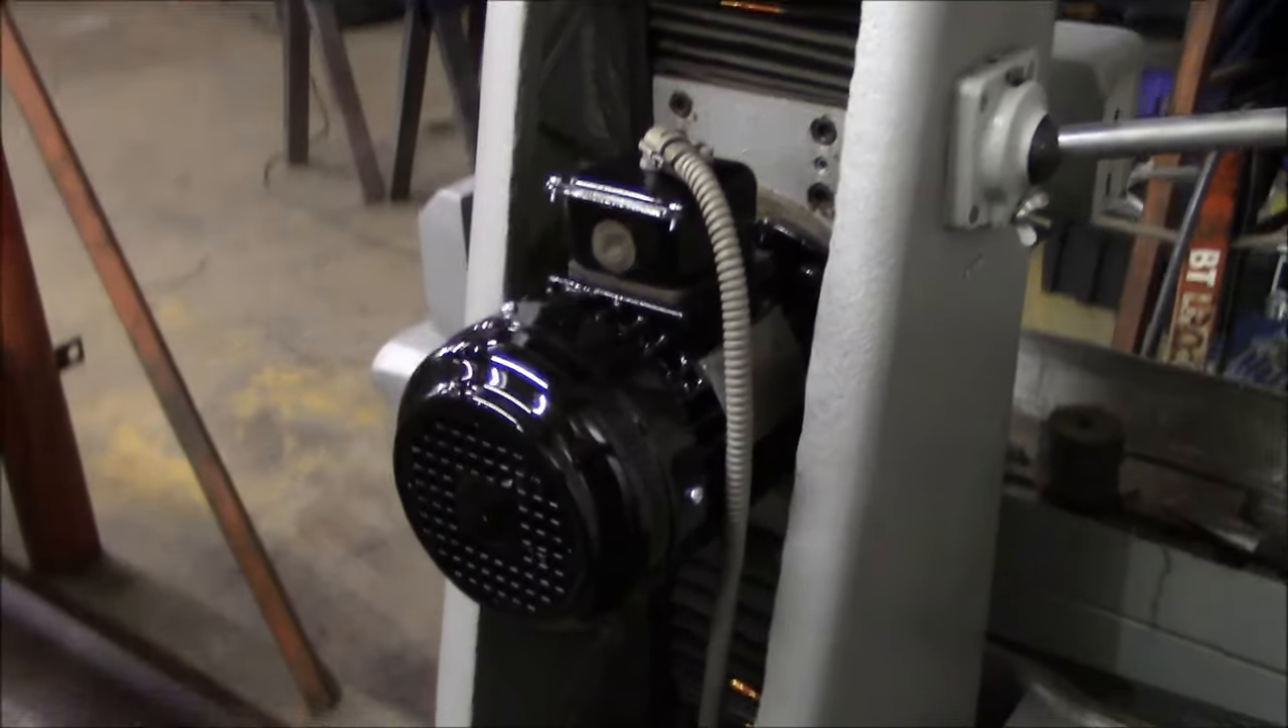Okay here's the uh spindle motor installed on the grinder.